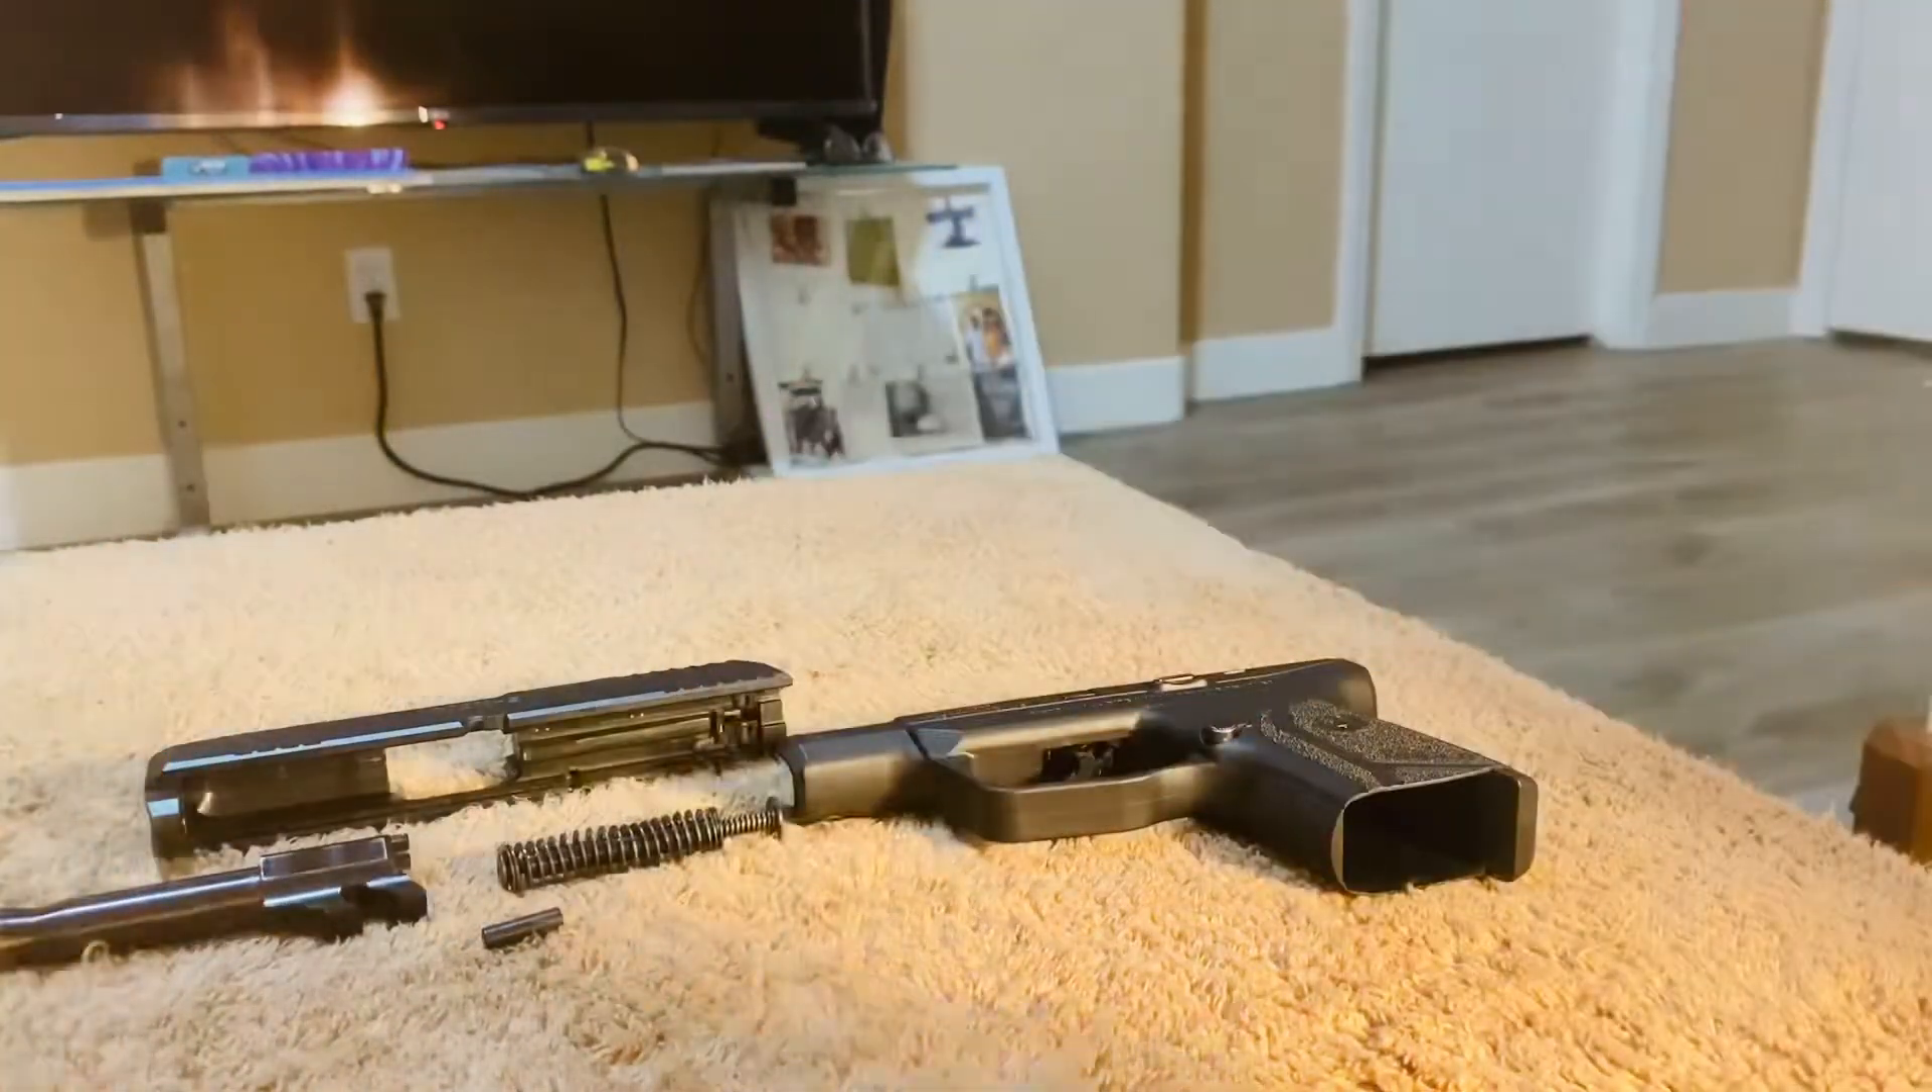Recoil spring comes out then your barrel will slide out and now you're left with the disassembled pistol so basically what you have is your frame your recoil spring your pin your barrel and your slide.